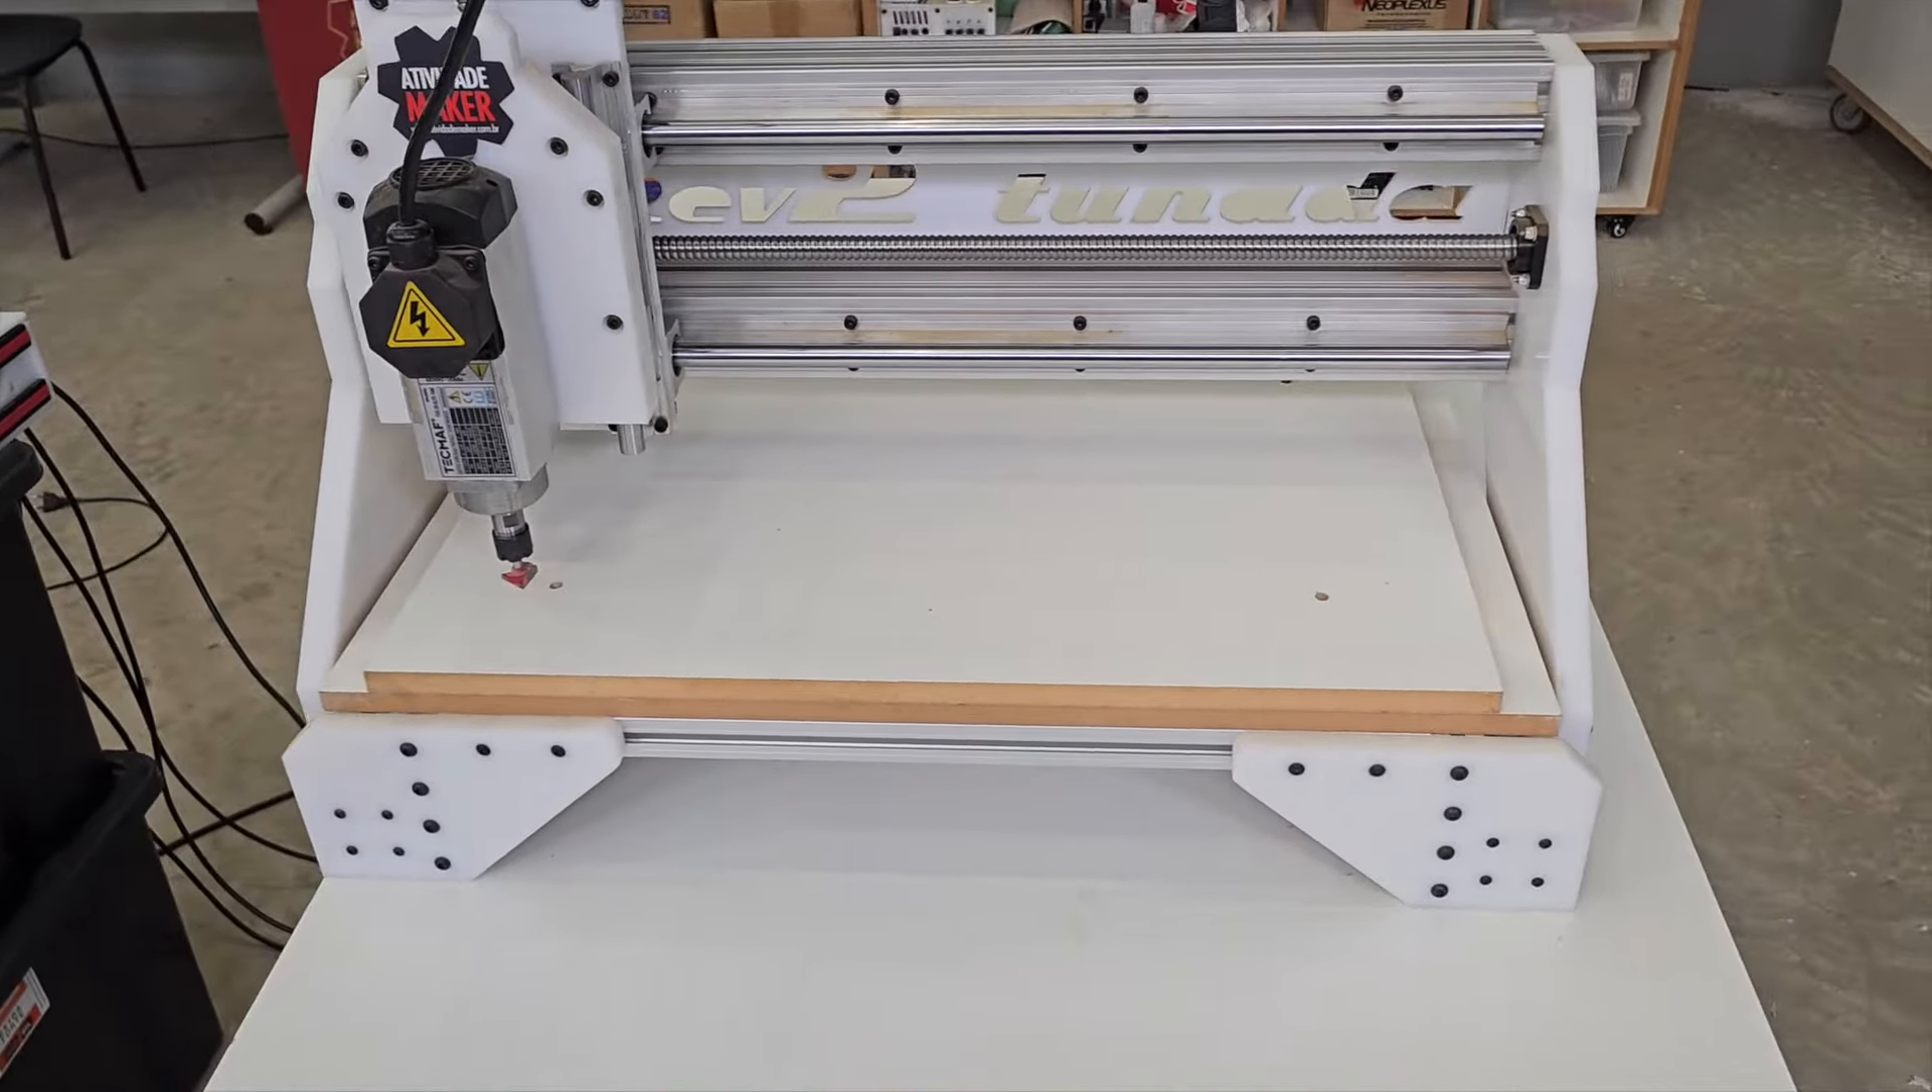E olha só, eu instalei aqui na nossa Revolution 2, uma chapa de MDF embaixo, para ser a mesa da máquina, da estrutura.